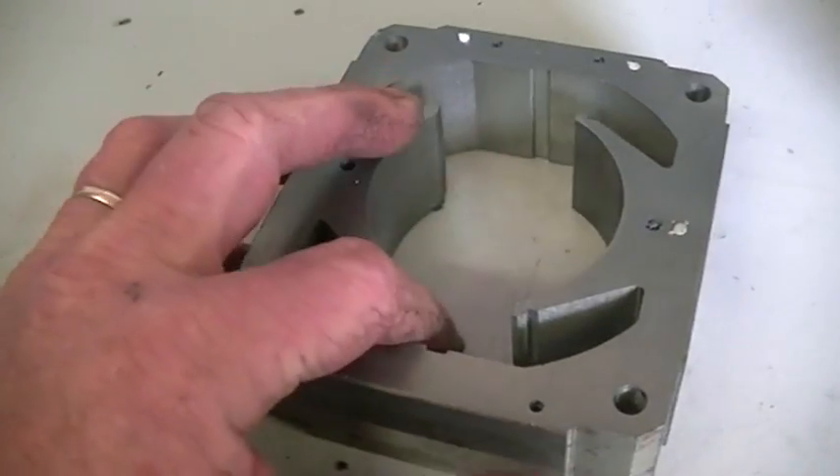The windings and the plastic shroud or the plastic protective part around the stator has been removed.